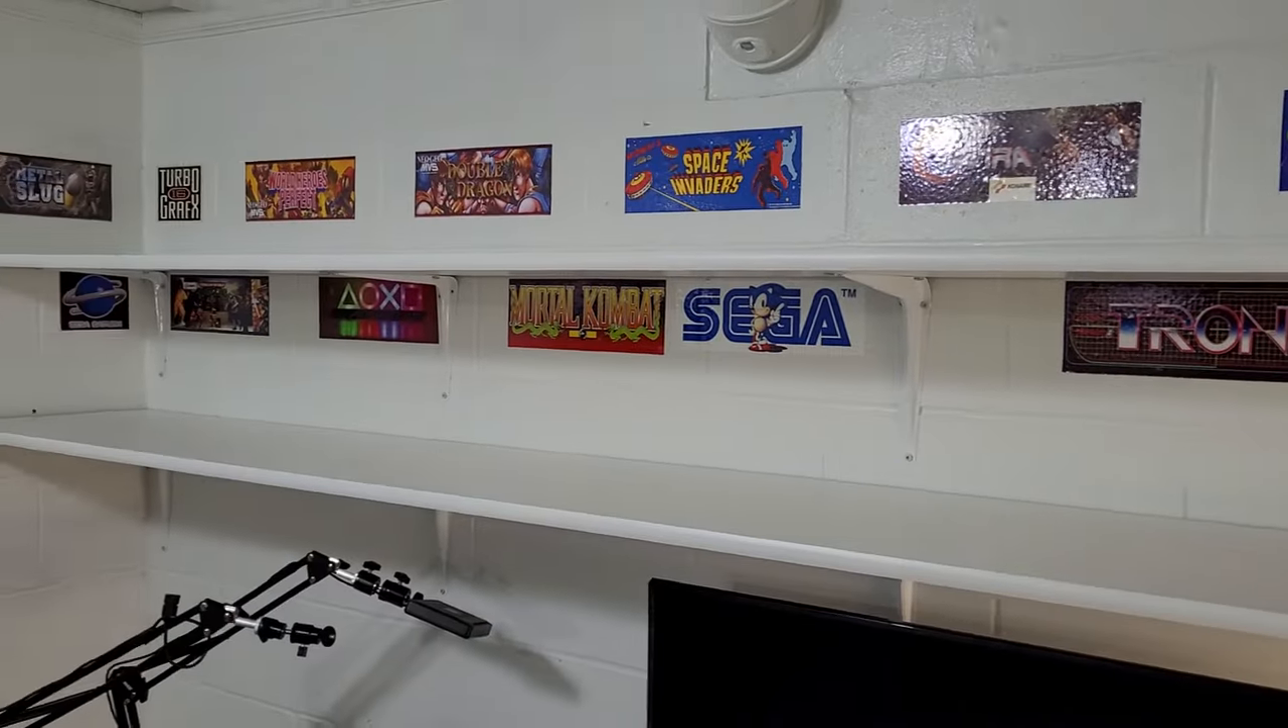So the installation of these shelves is now done.